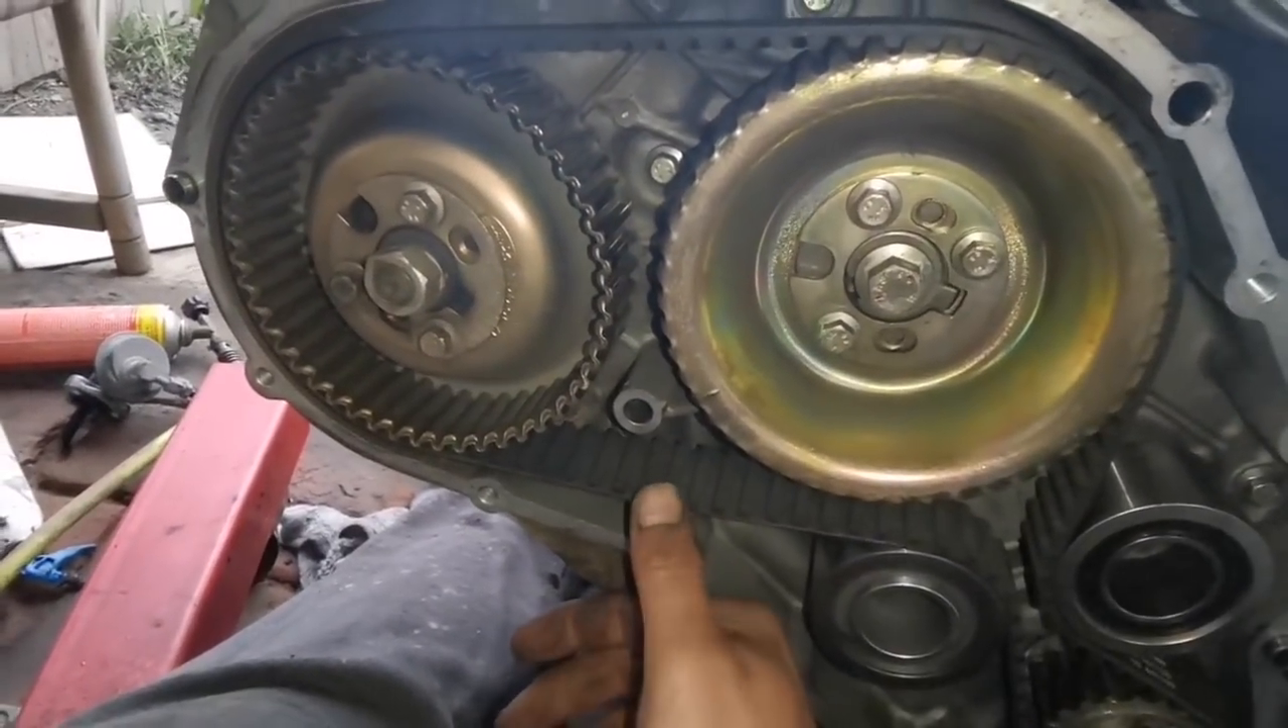So wie man sieht. Zahnriemen ist drauf.